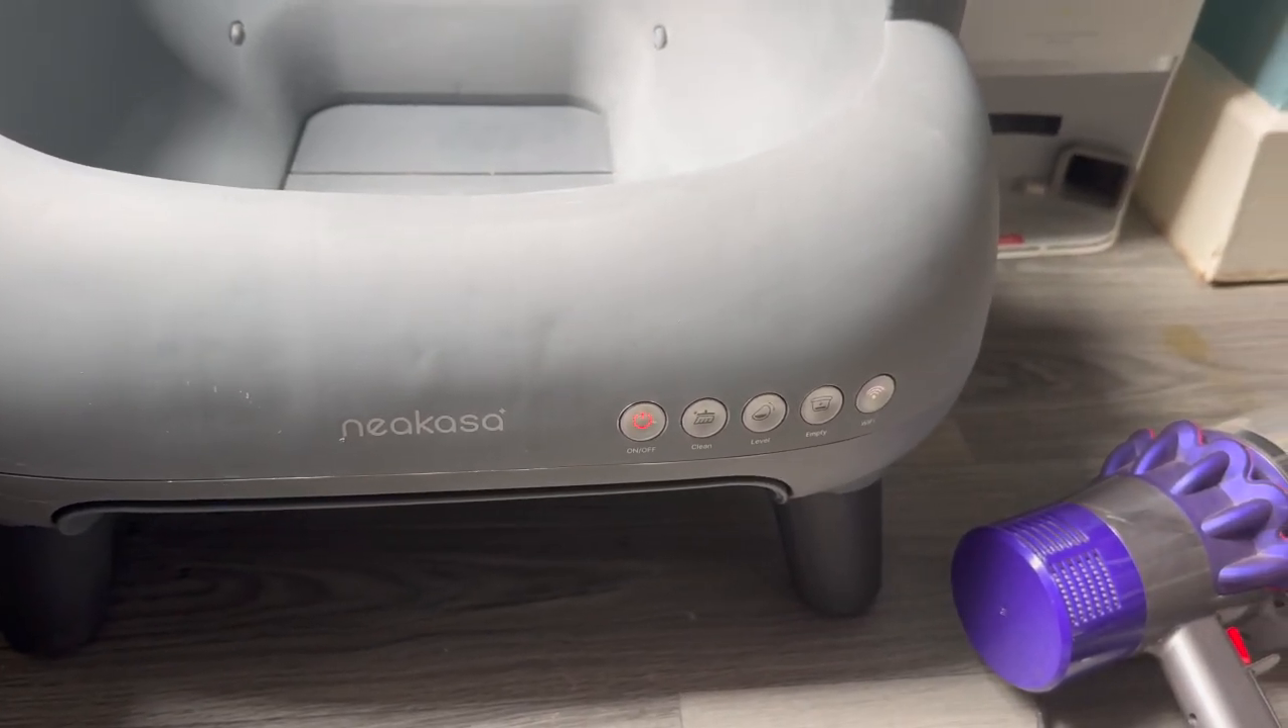I haven't put the top back on yet.